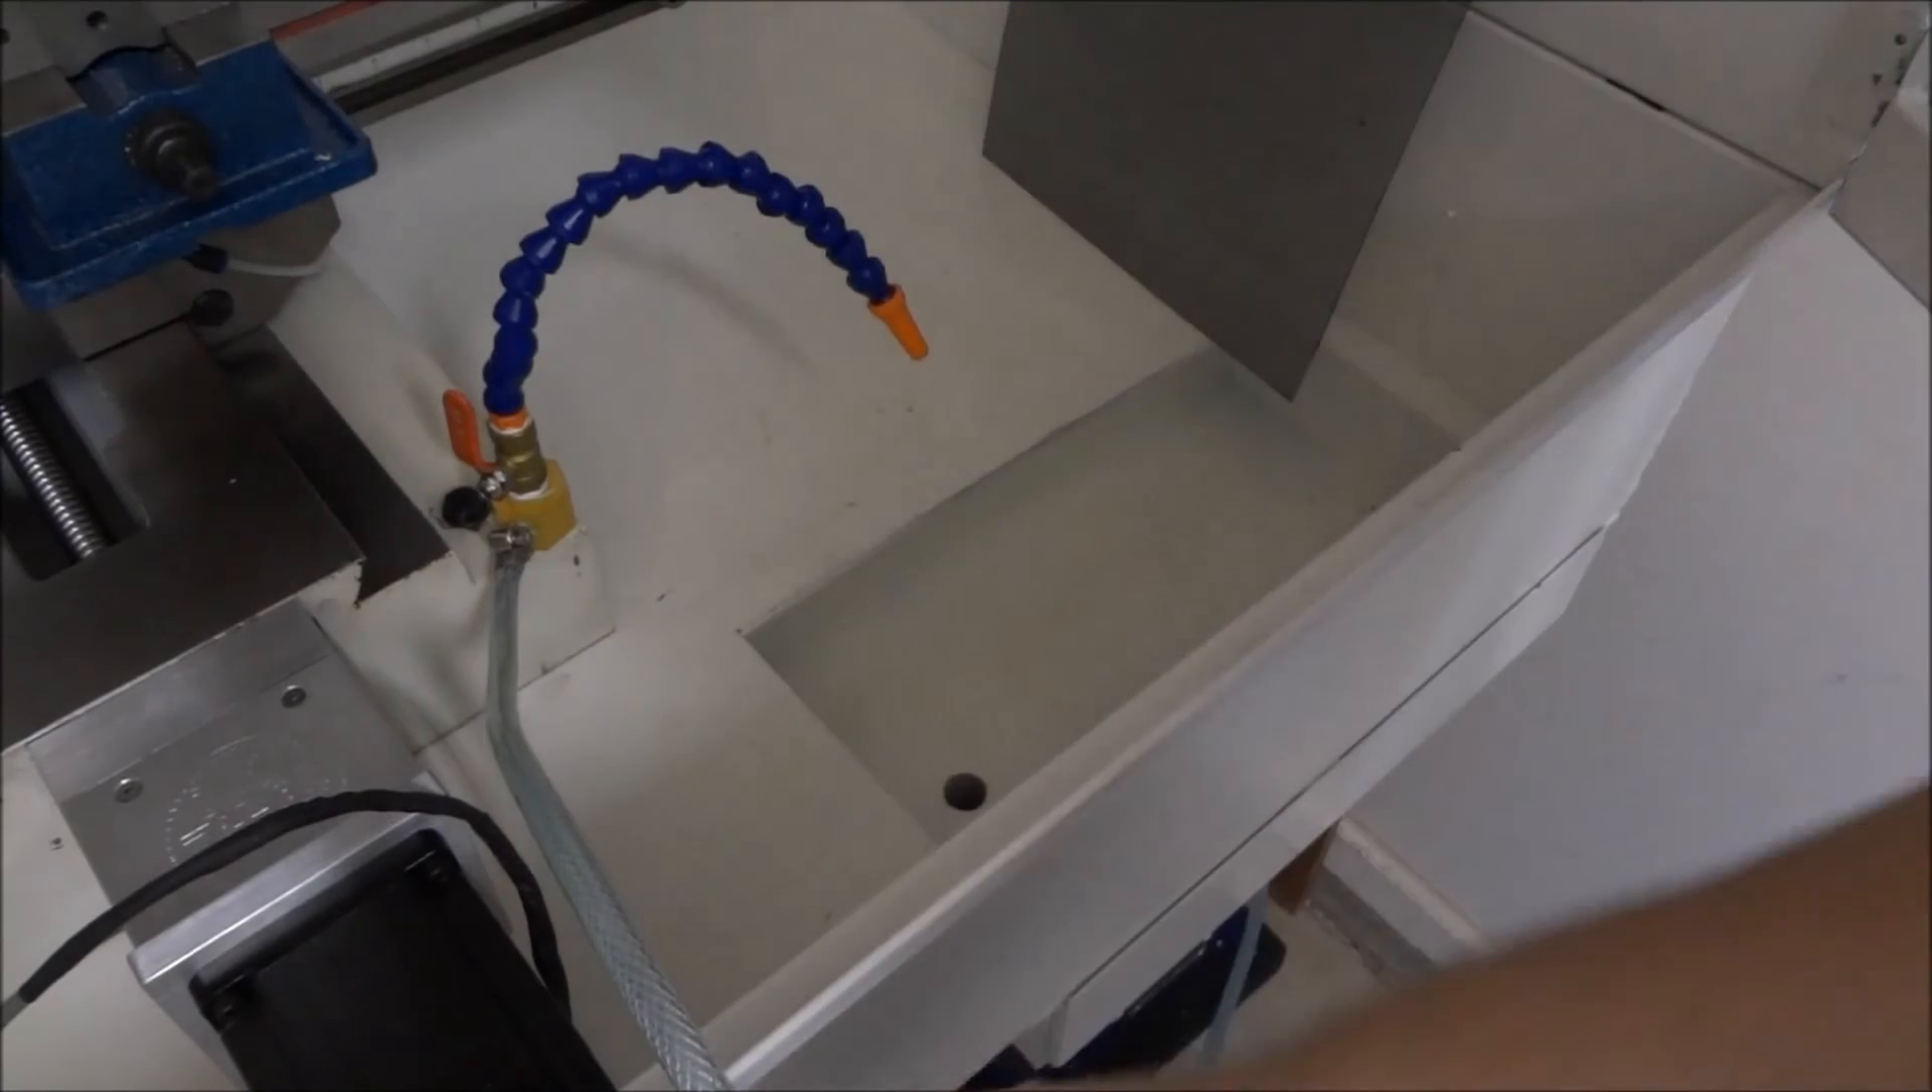So I've got my tubing and all connected.